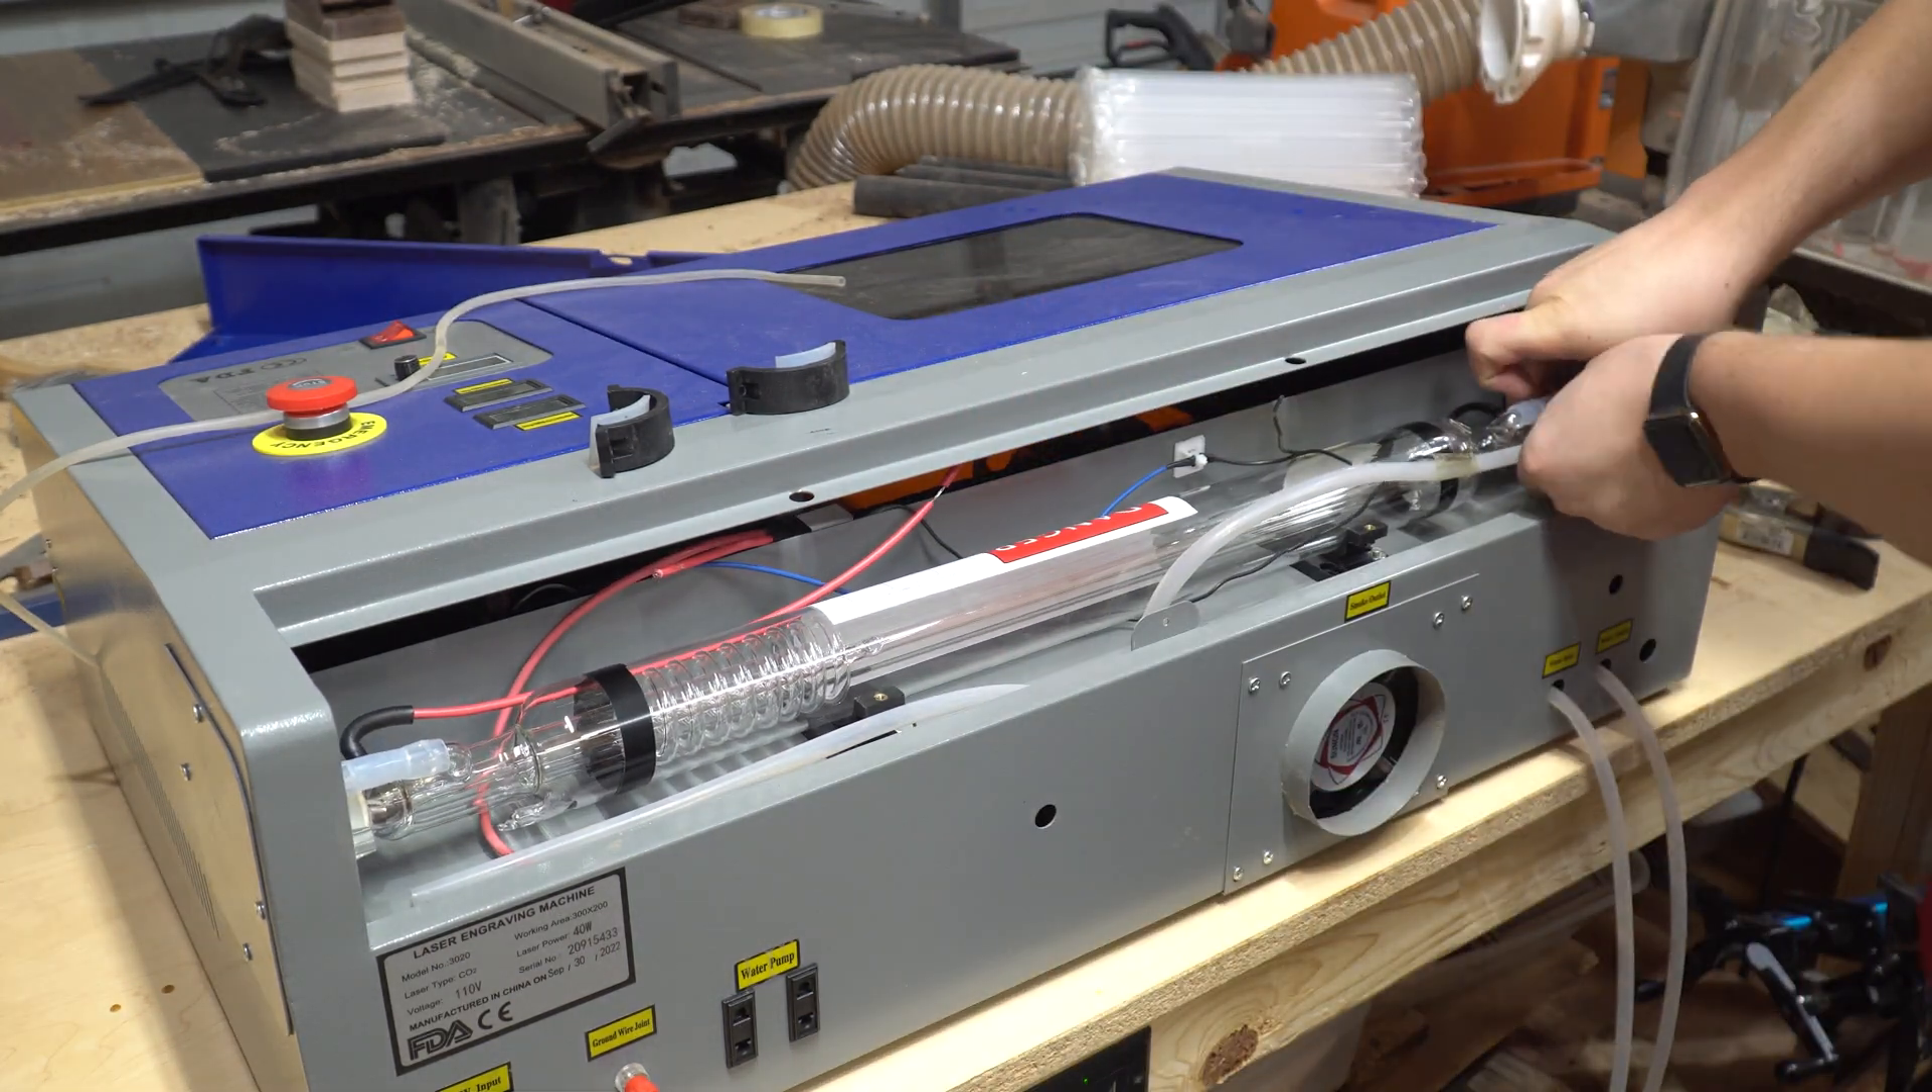Now I've got the new laser, and I just set it on the holes and around the hold downs, and then start to get everything rewired.